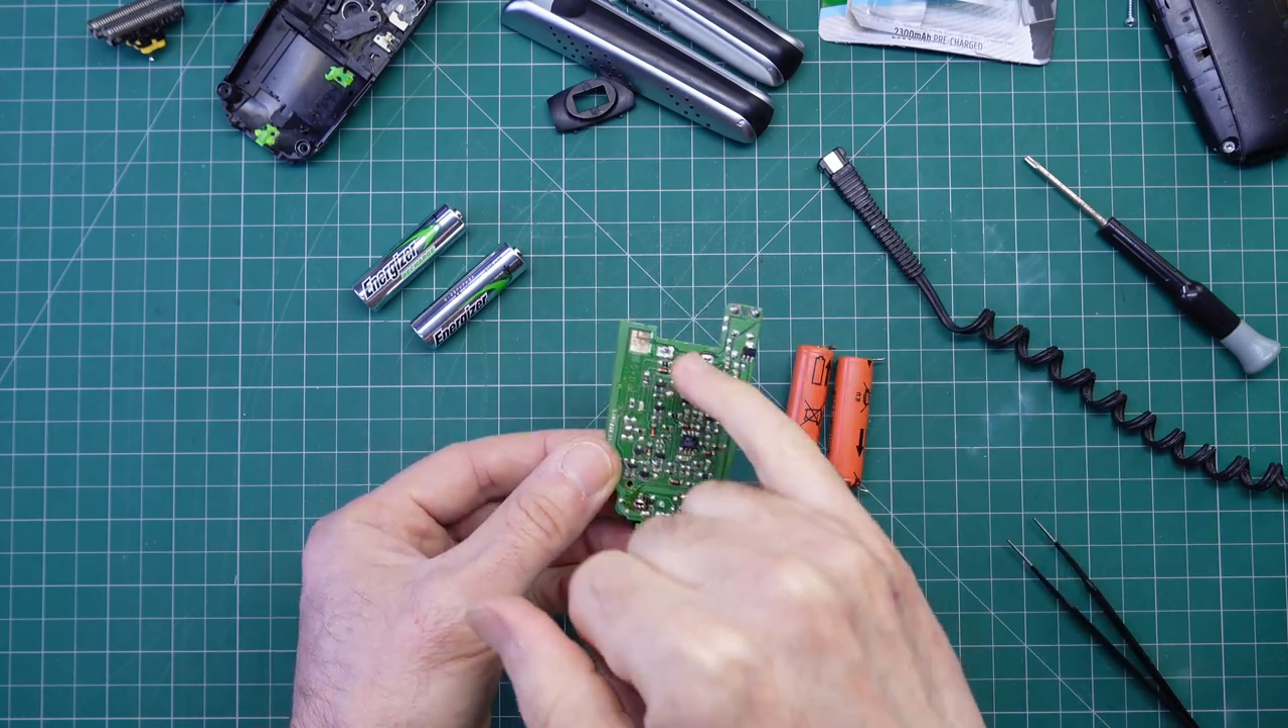So here we are back at the bench with the two cells removed.